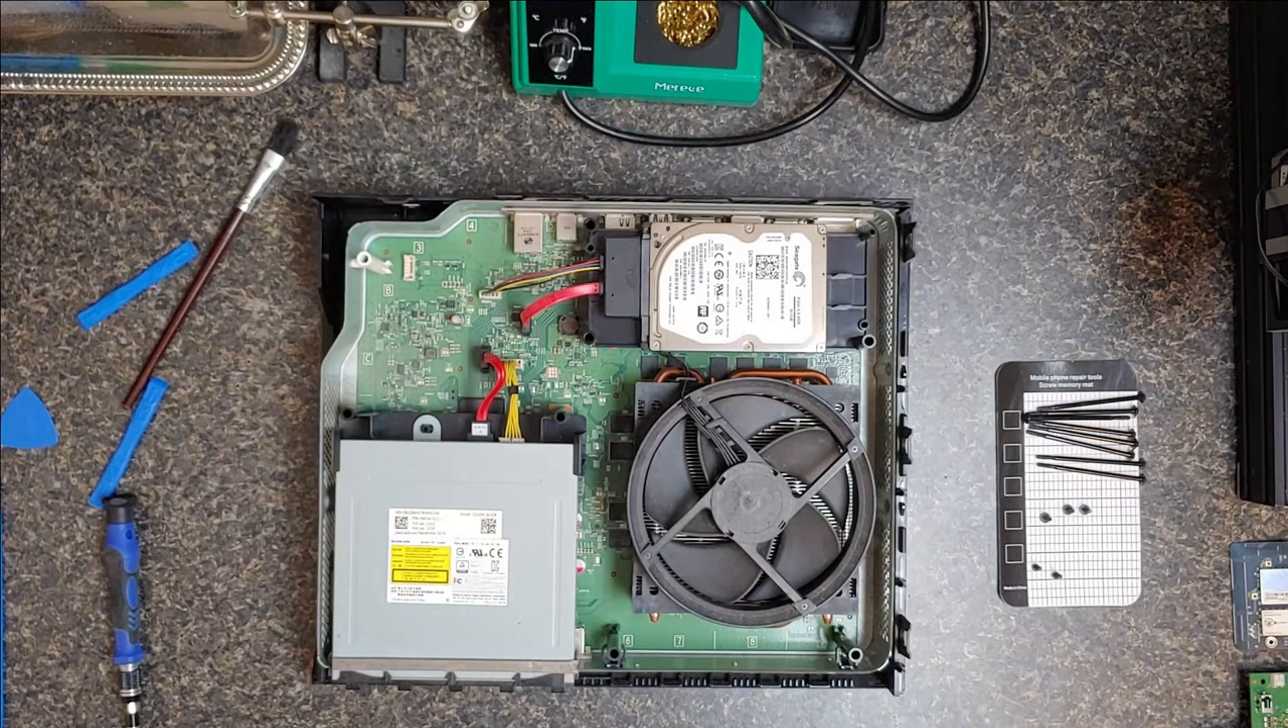So we are down to the hard drive and that's where we want to be.